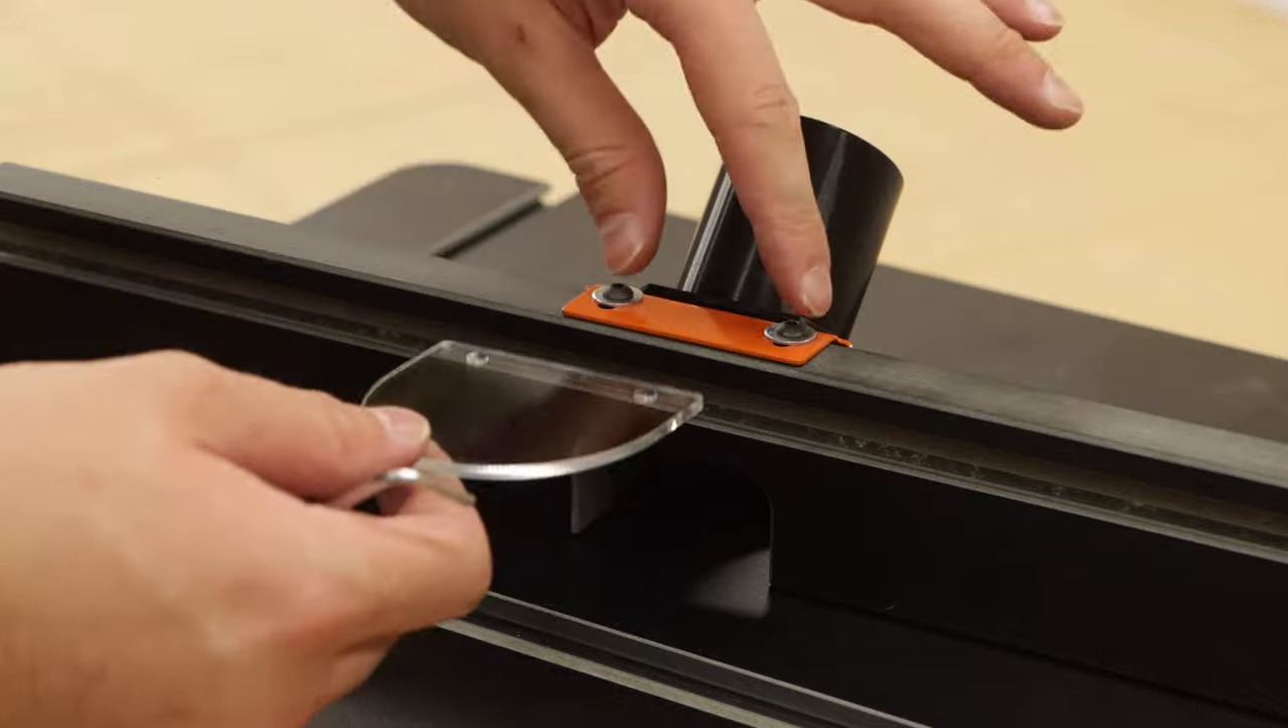I just forgot this blade guard gets mounted on with these same two bolts so i need to remove those and then thread the bolts through the safety guard and into the same holes.